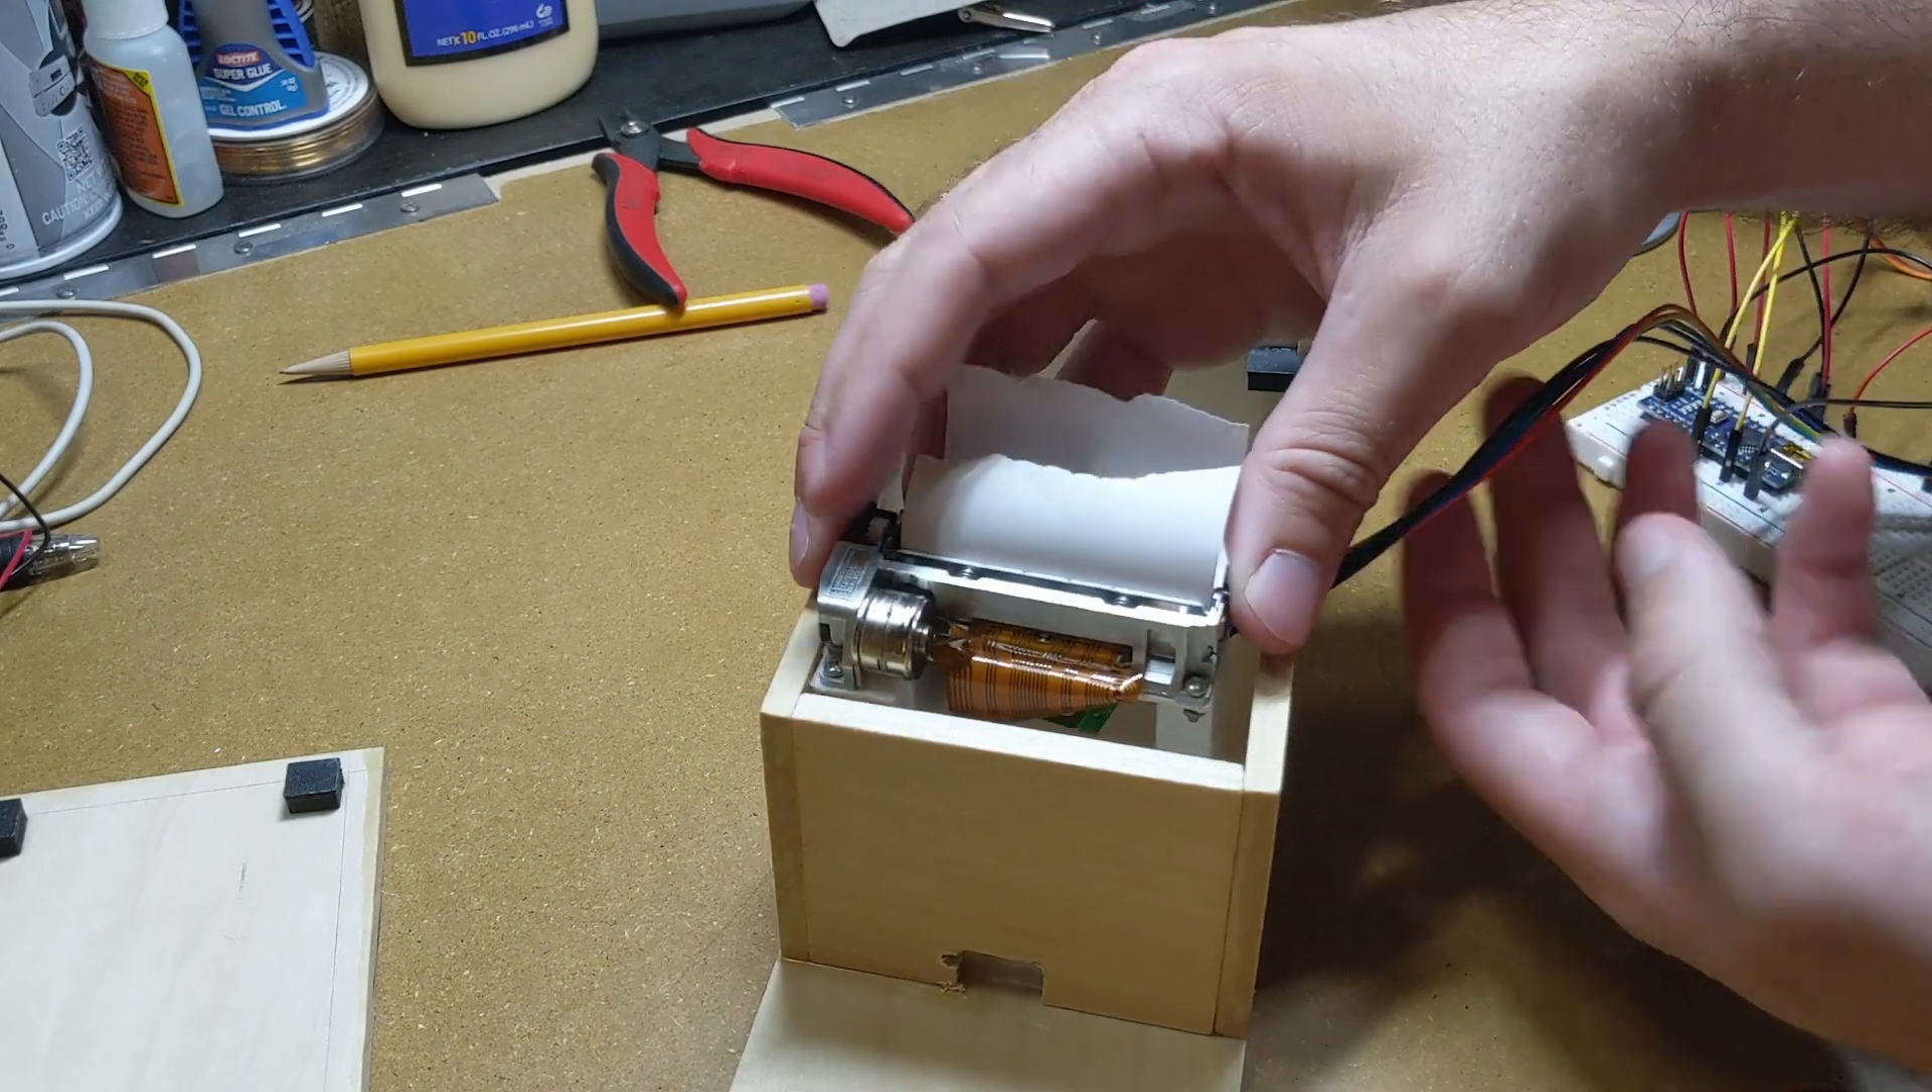All the different pieces are pretty much done, but they need to be assembled.